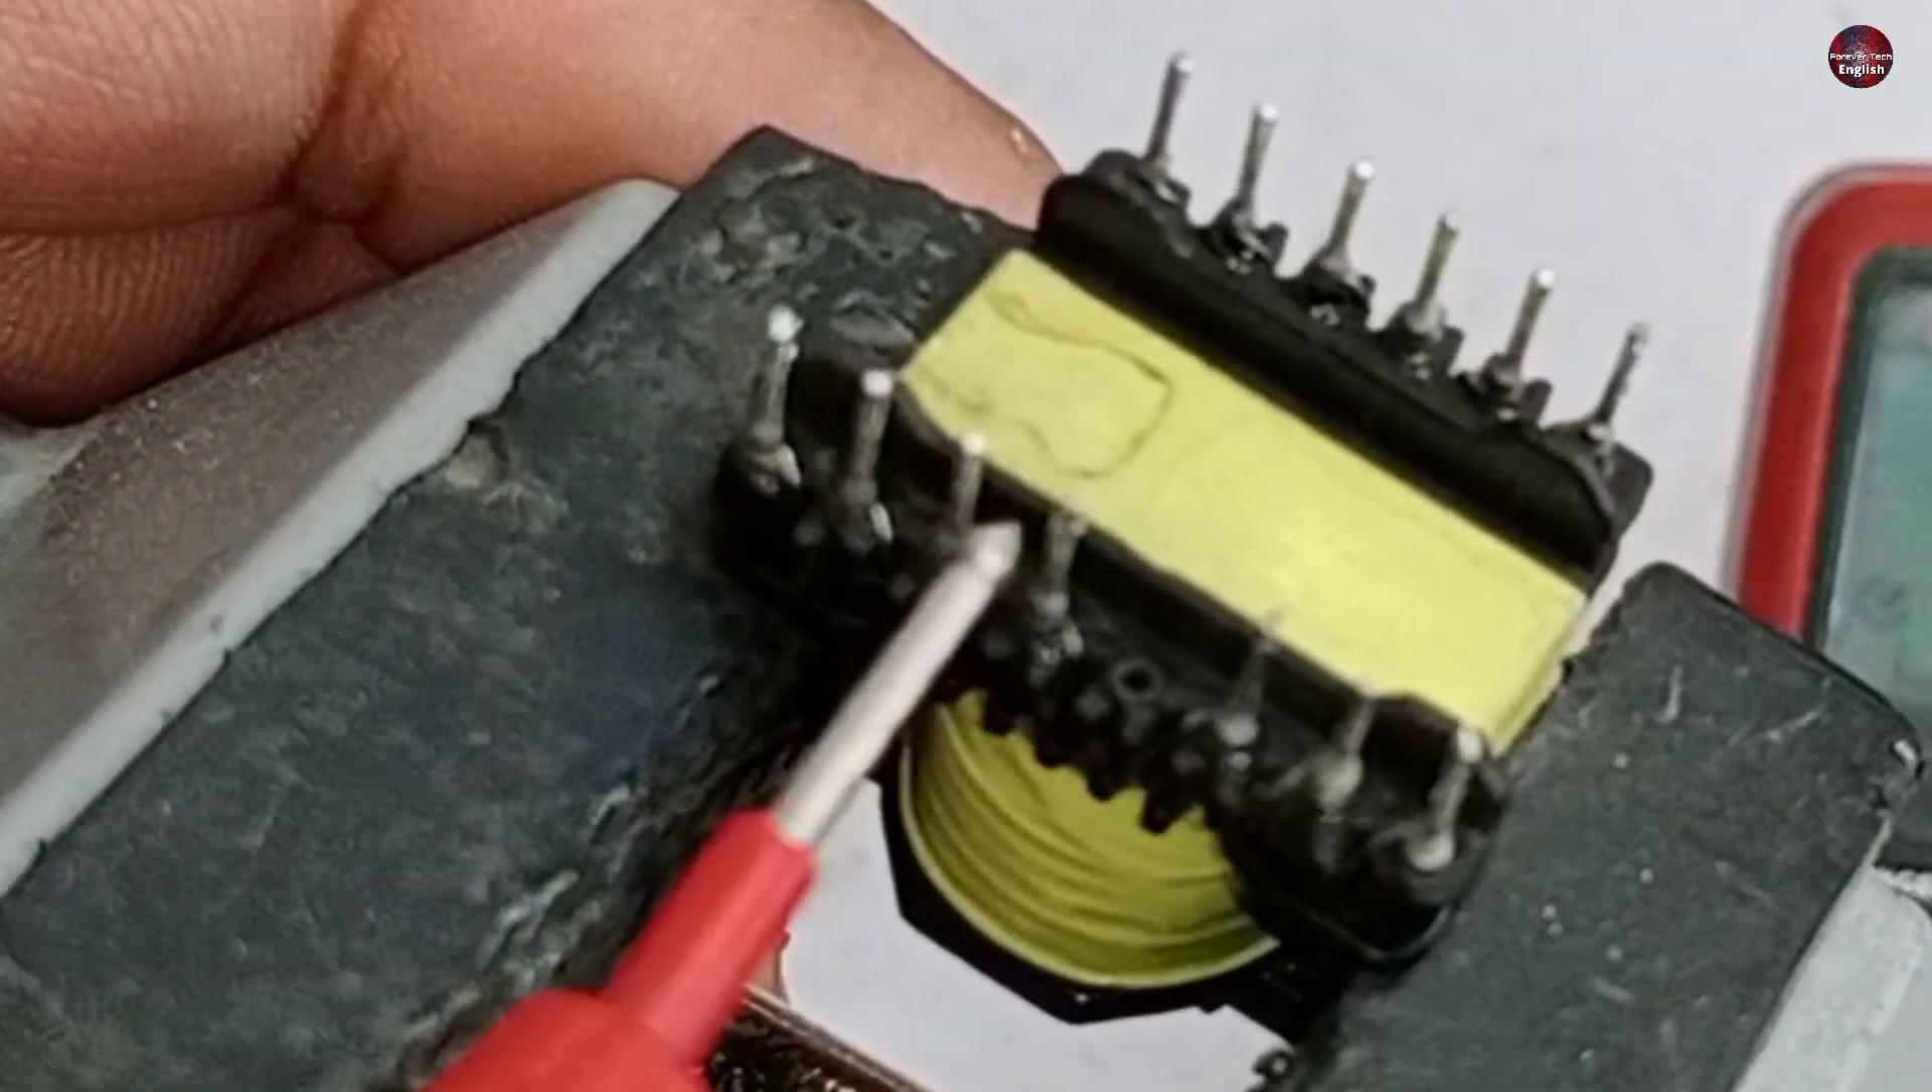You can see I have removed the chopper from the board.